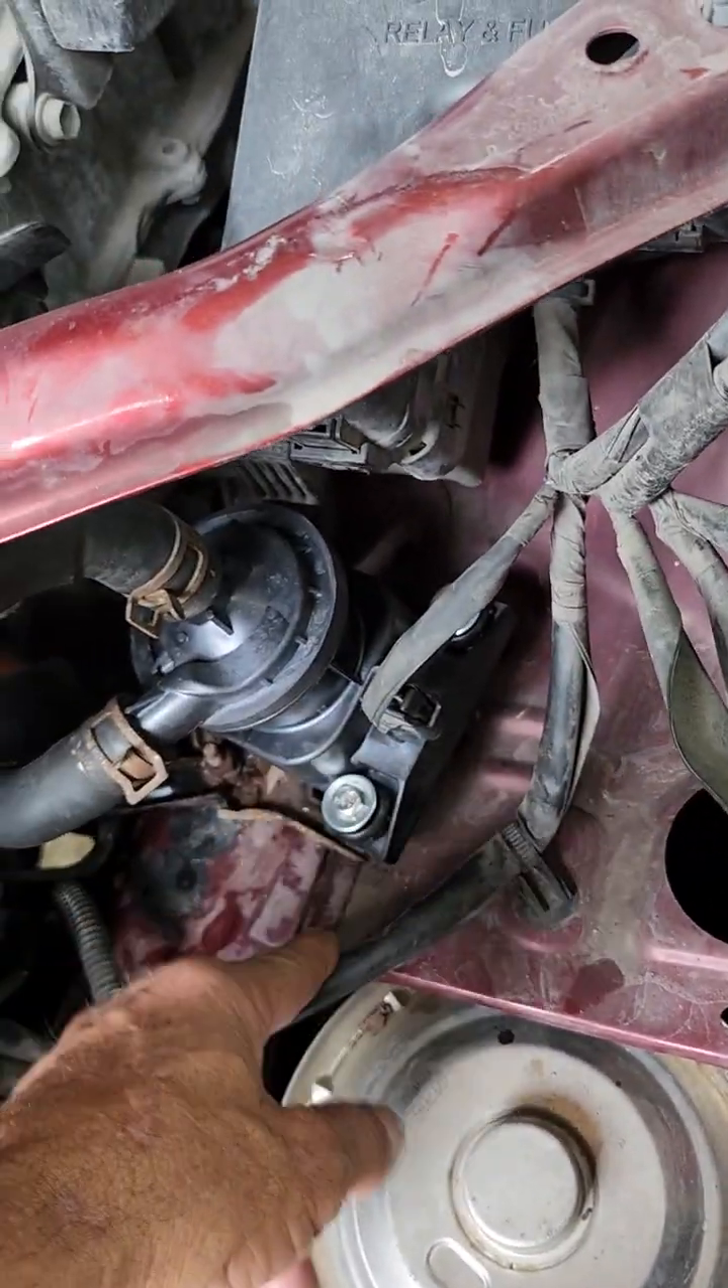This is the updated pump that I just installed.